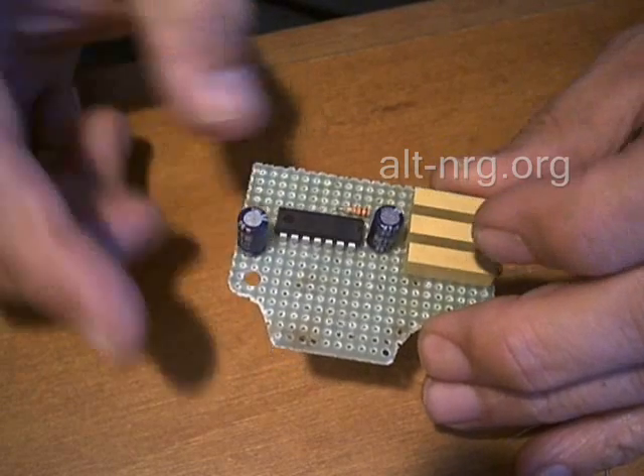These are the two electrolytic capacitors. I've already assembled those.